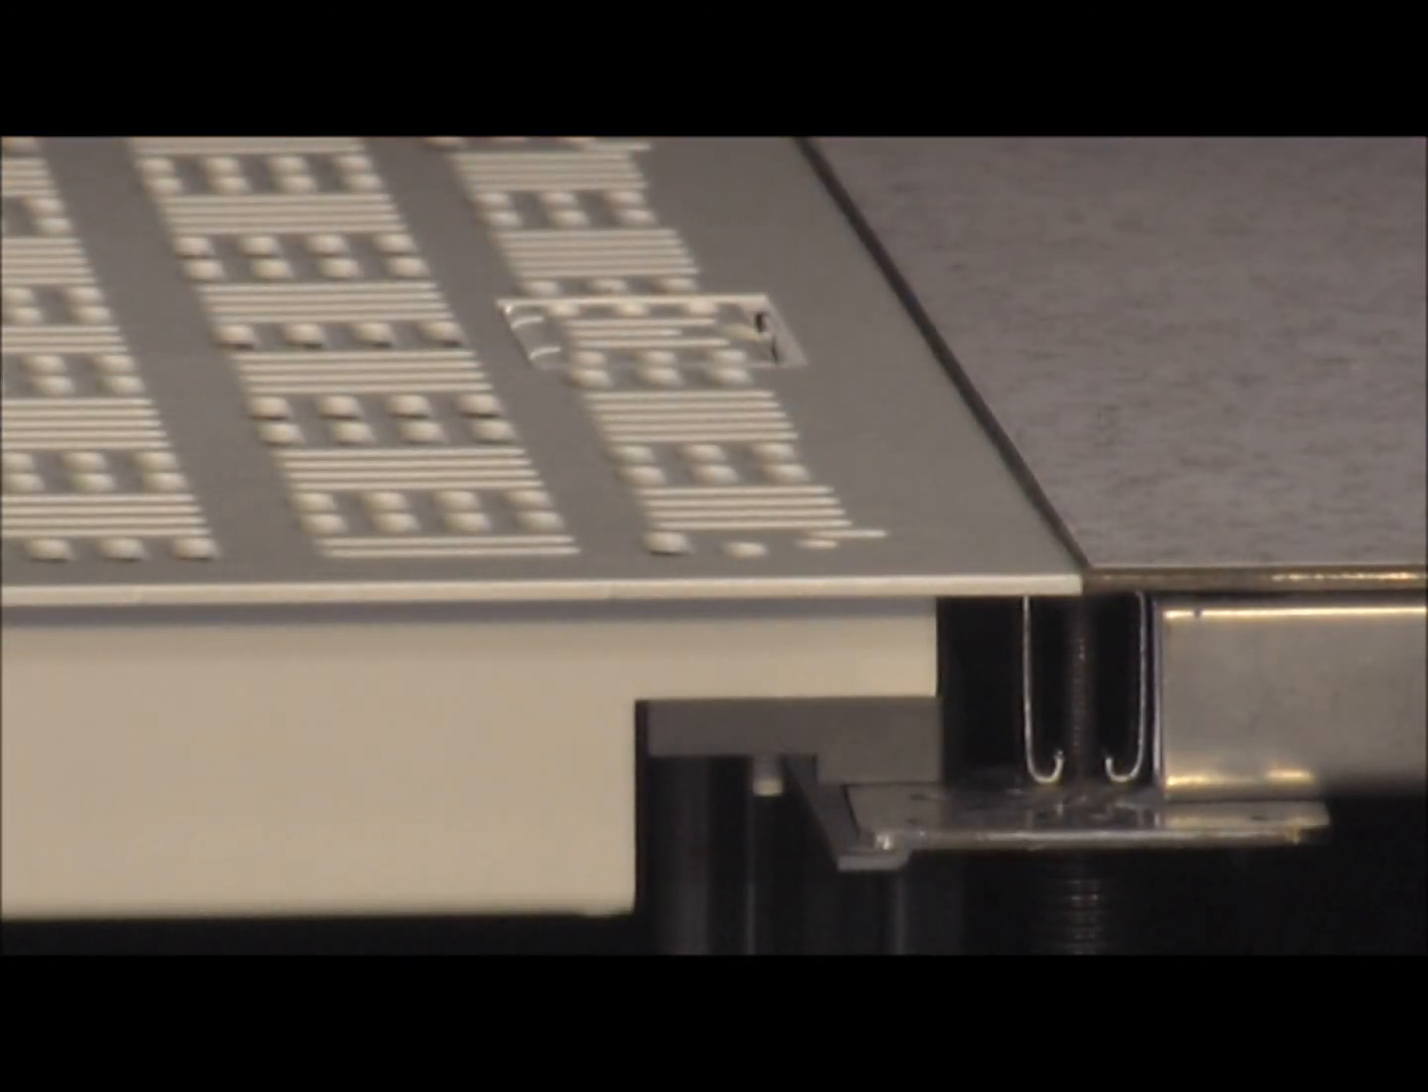Looks like we have a near flush transition between the infinity grate and existing solid tile.